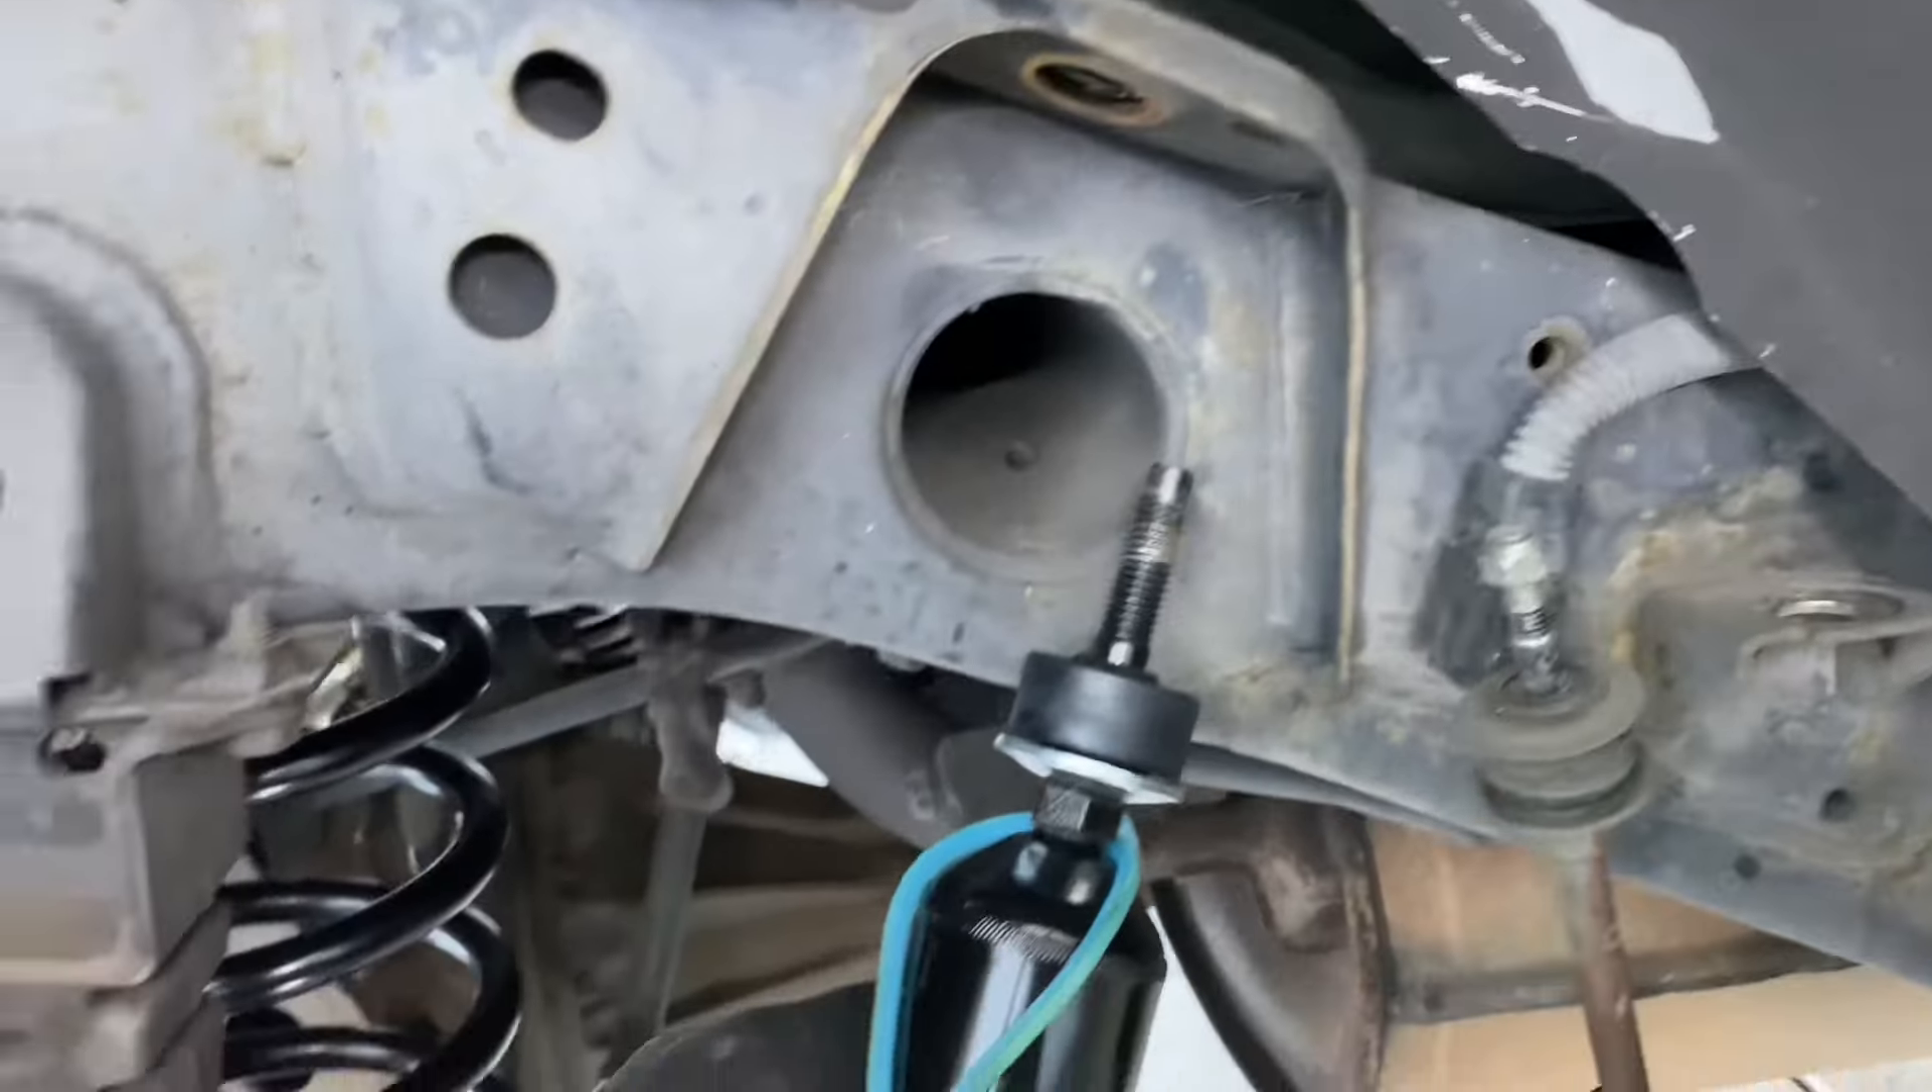You may notice that the upper shock doesn't quite line up with that upper shock mount. That's because the axle is drooped pretty low.